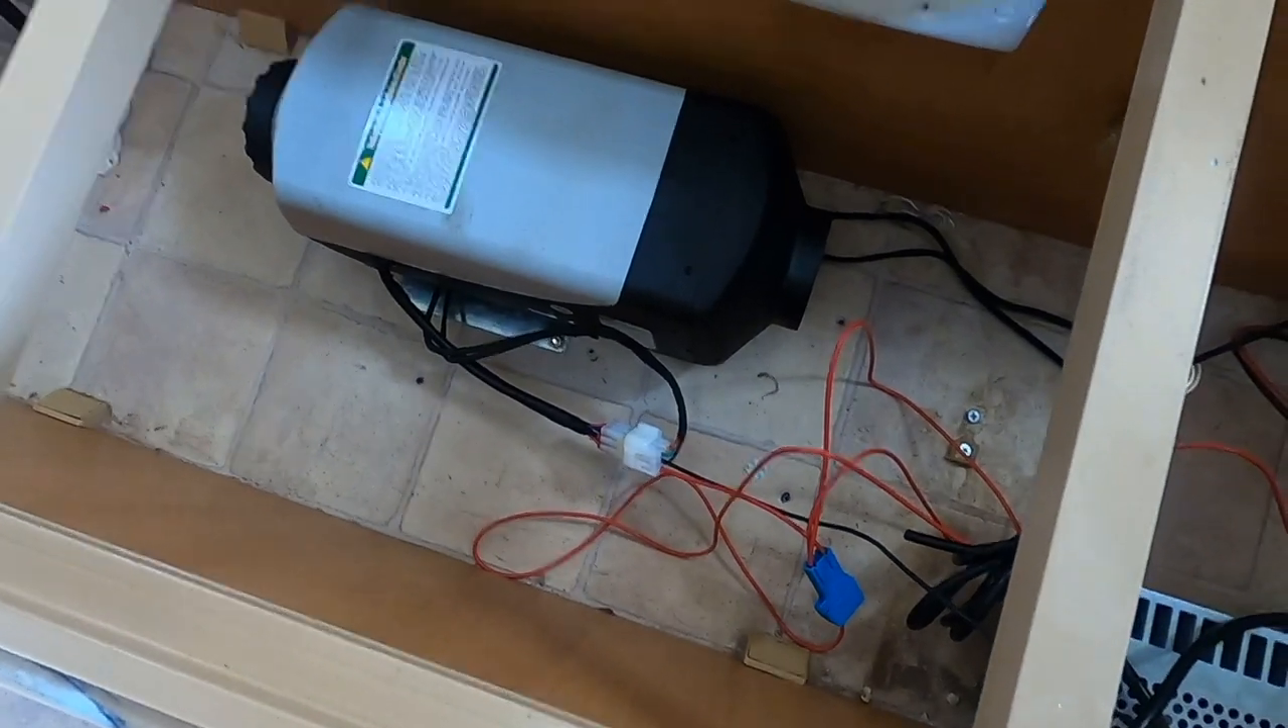So we've got the diesel heater mounted in place here all the cabling and all the wiring is just sitting in there at the moment nothing's been connected.